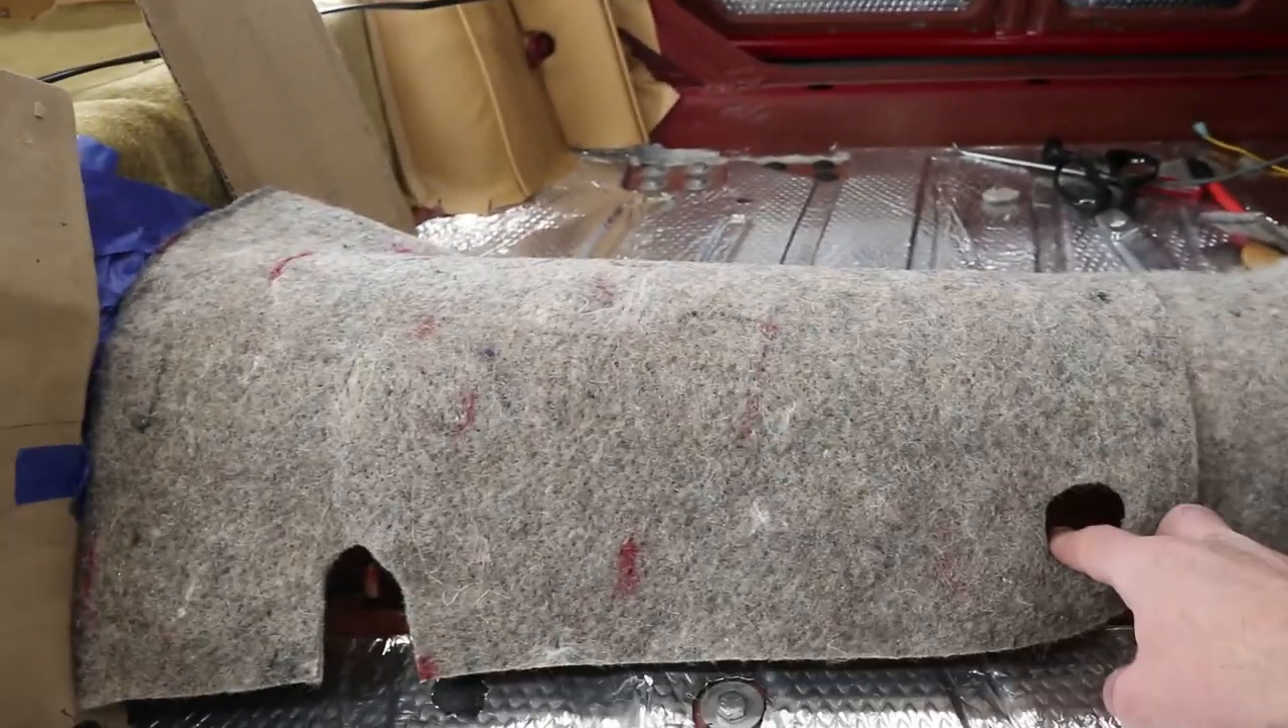We got a little bit of sound deadening on there, and we've got our prop shaft tunnel cover on ready to go.